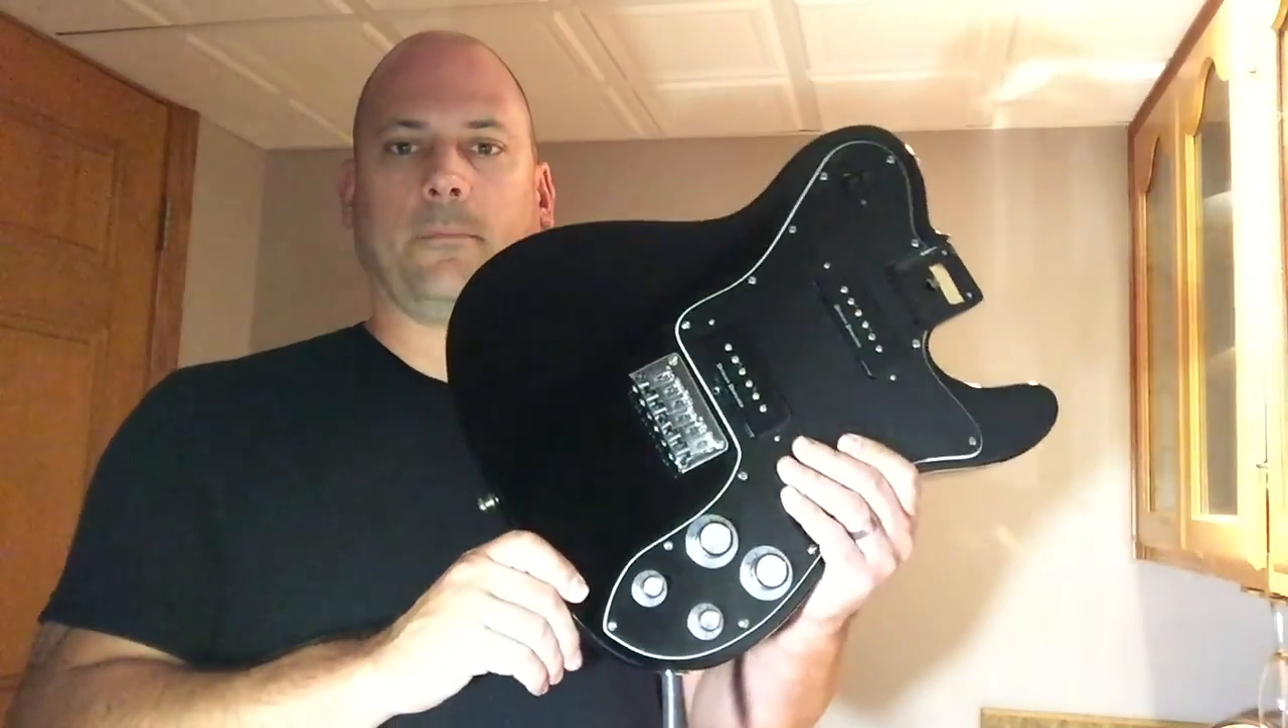Okay, I have the actual body put back together. I'm not going to attach the hand, the, uh, the neck right now.